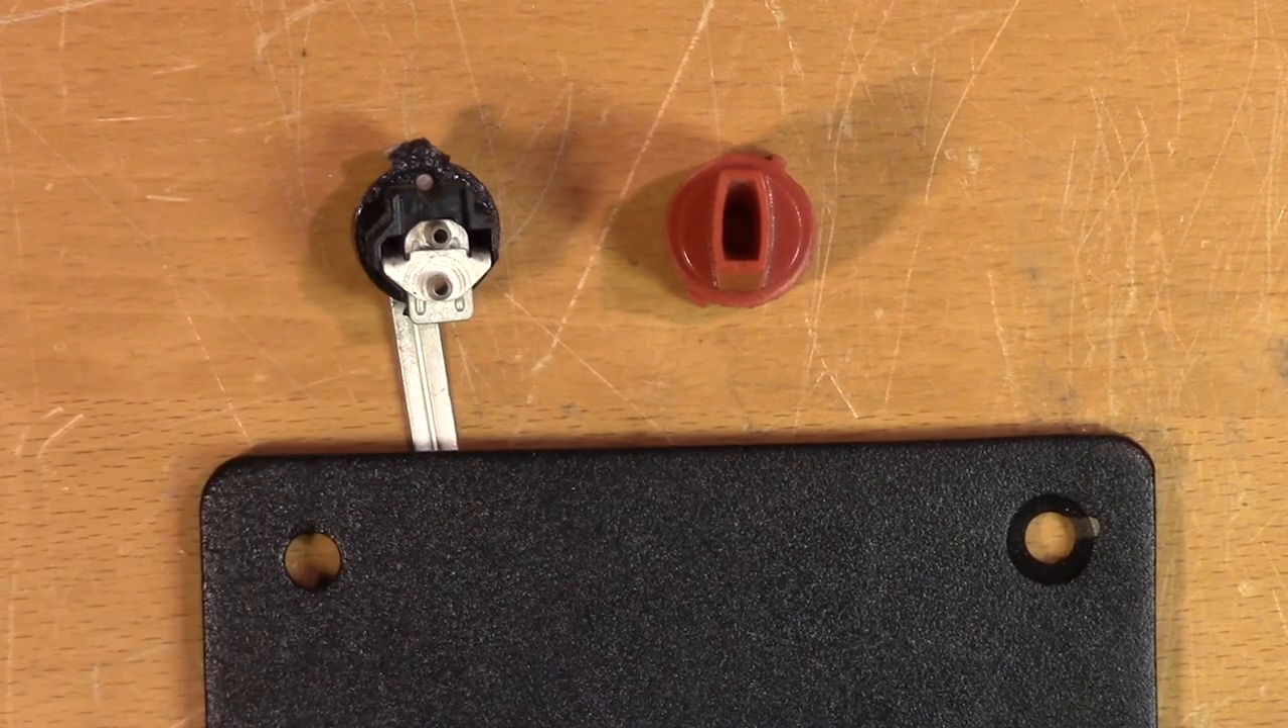So here we have one of the speaker terminals disassembled.